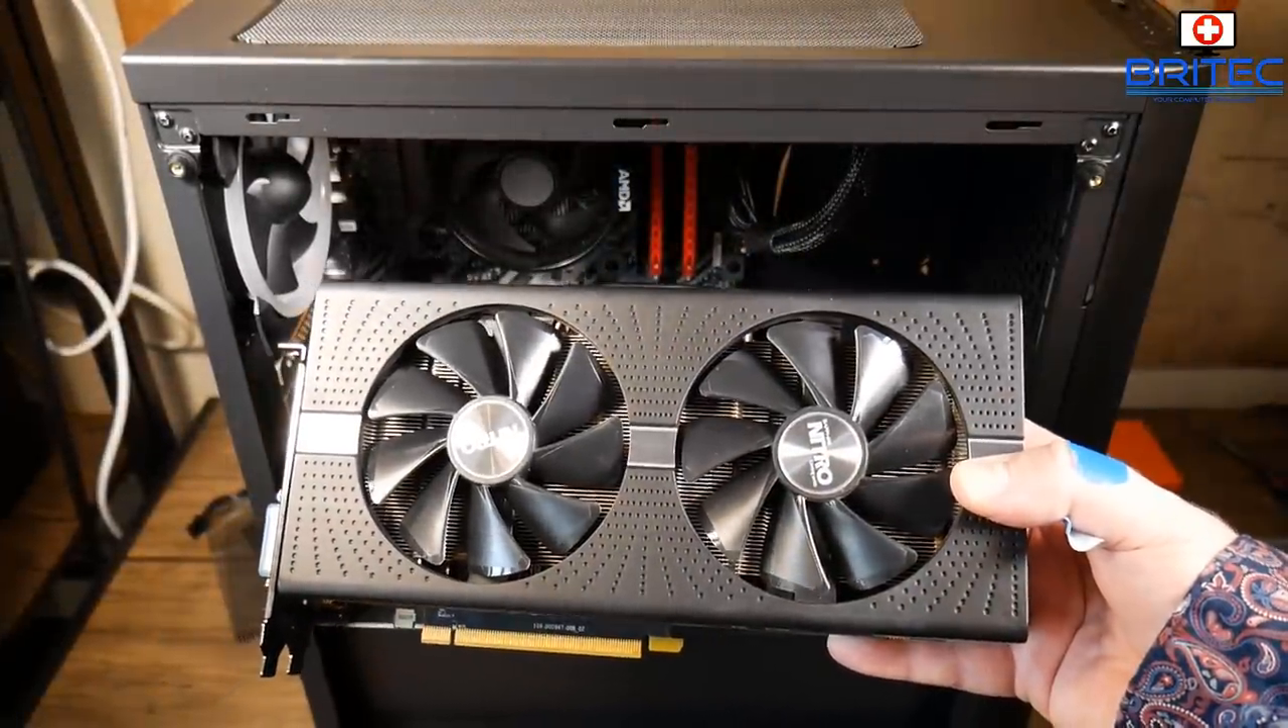Now just need to get the graphics card in.